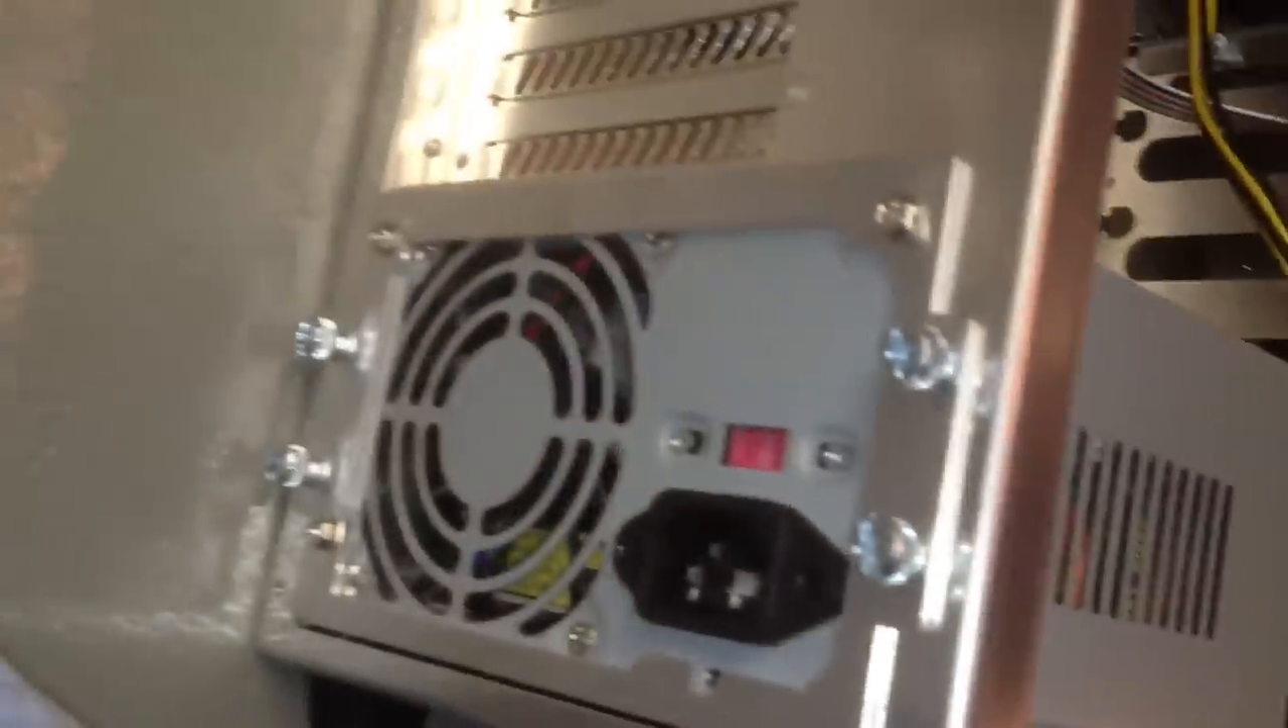Okay, so it actually does fit. I'm pleasantly surprised. I got the Dell power supply in there.